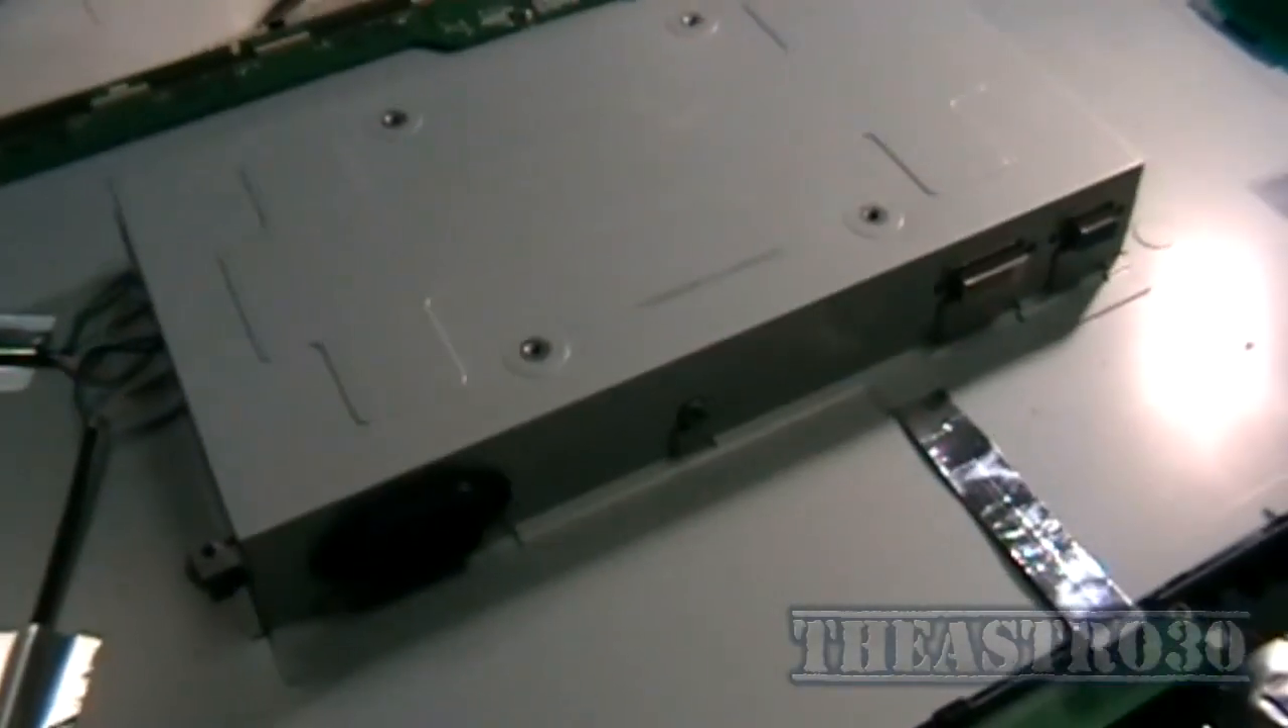I've got the shield back on and a couple of screws holding it in.